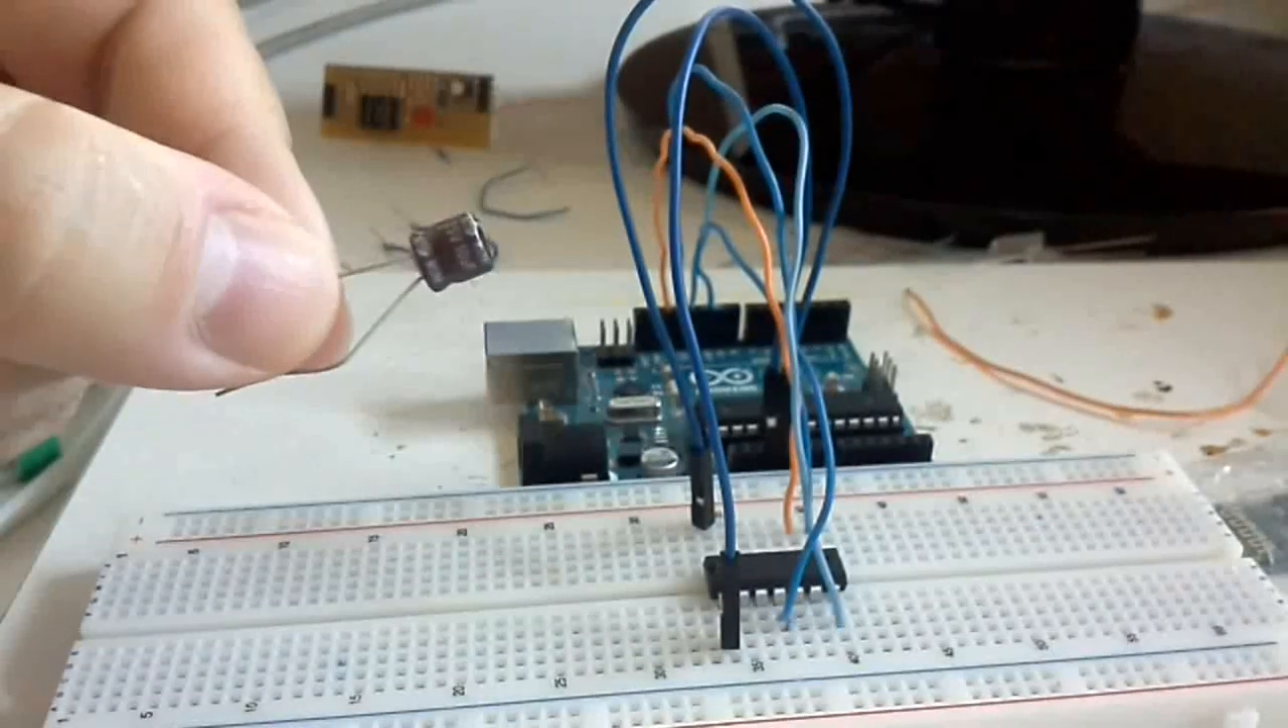¿Qué falta? pues nos falta ponerle un condensador.